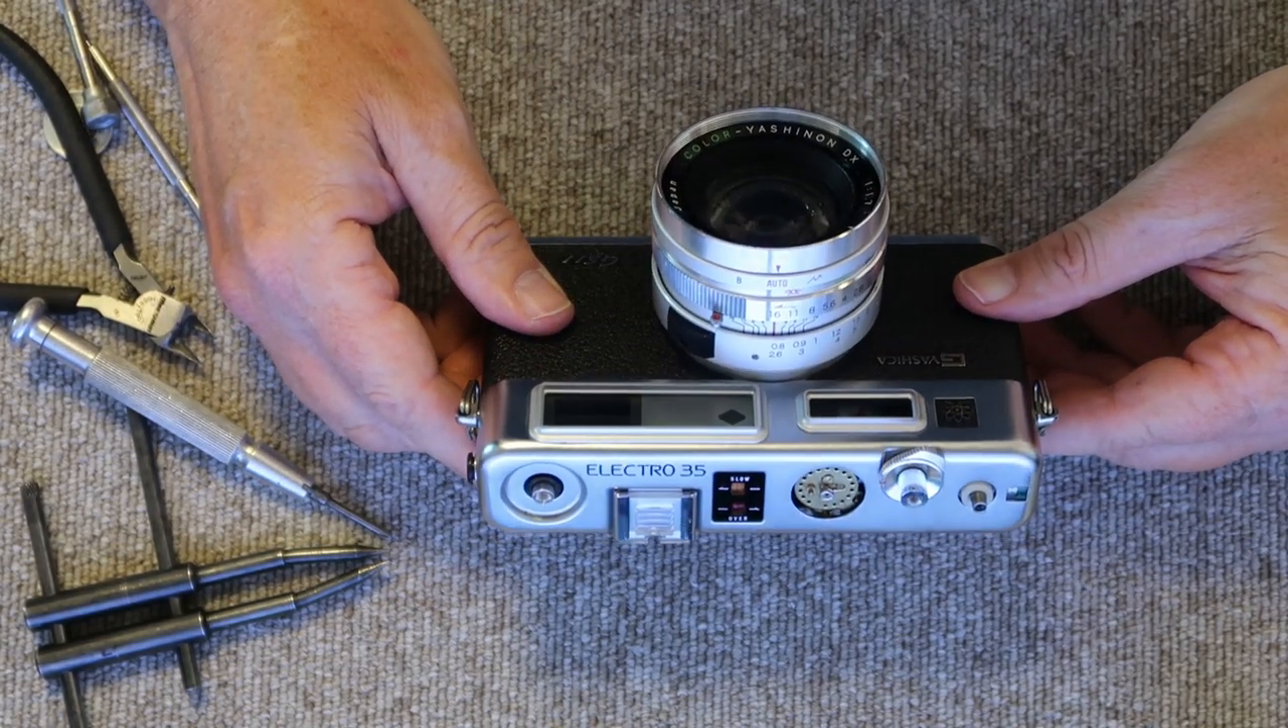And all that remains to do now is to lift off the top cover.